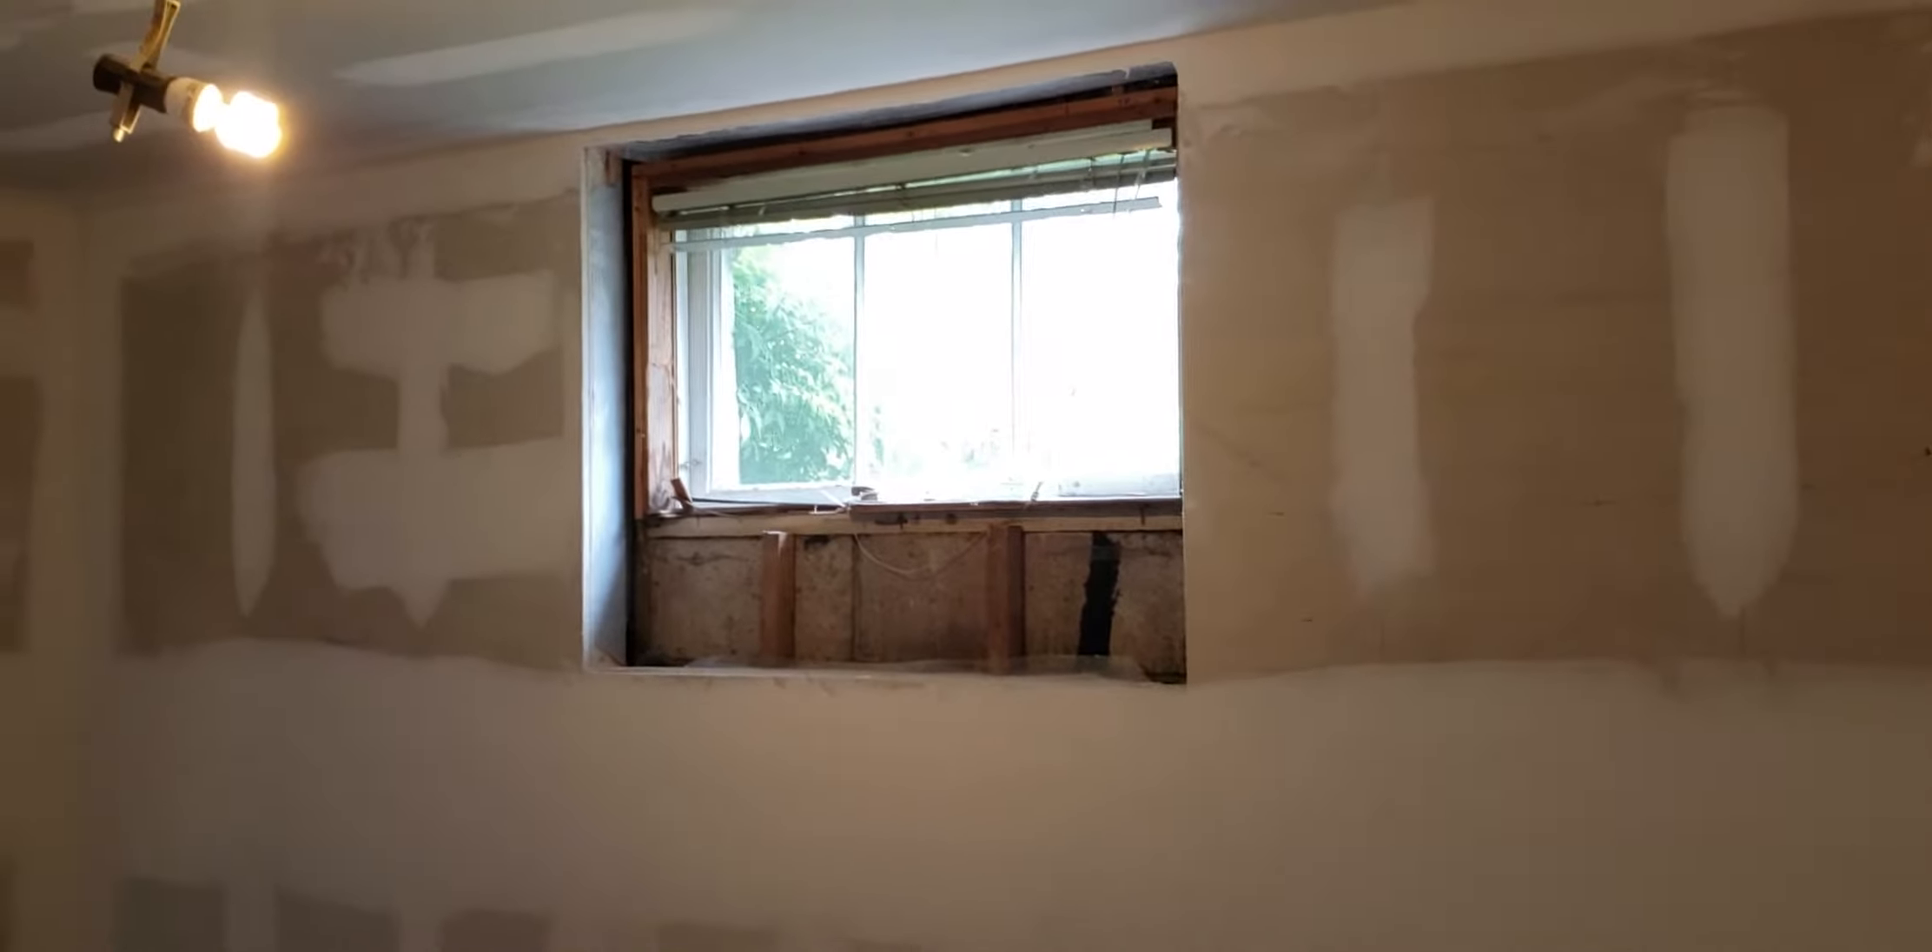If you come over here, you can see the existing window is actually quite a bit smaller than the space.